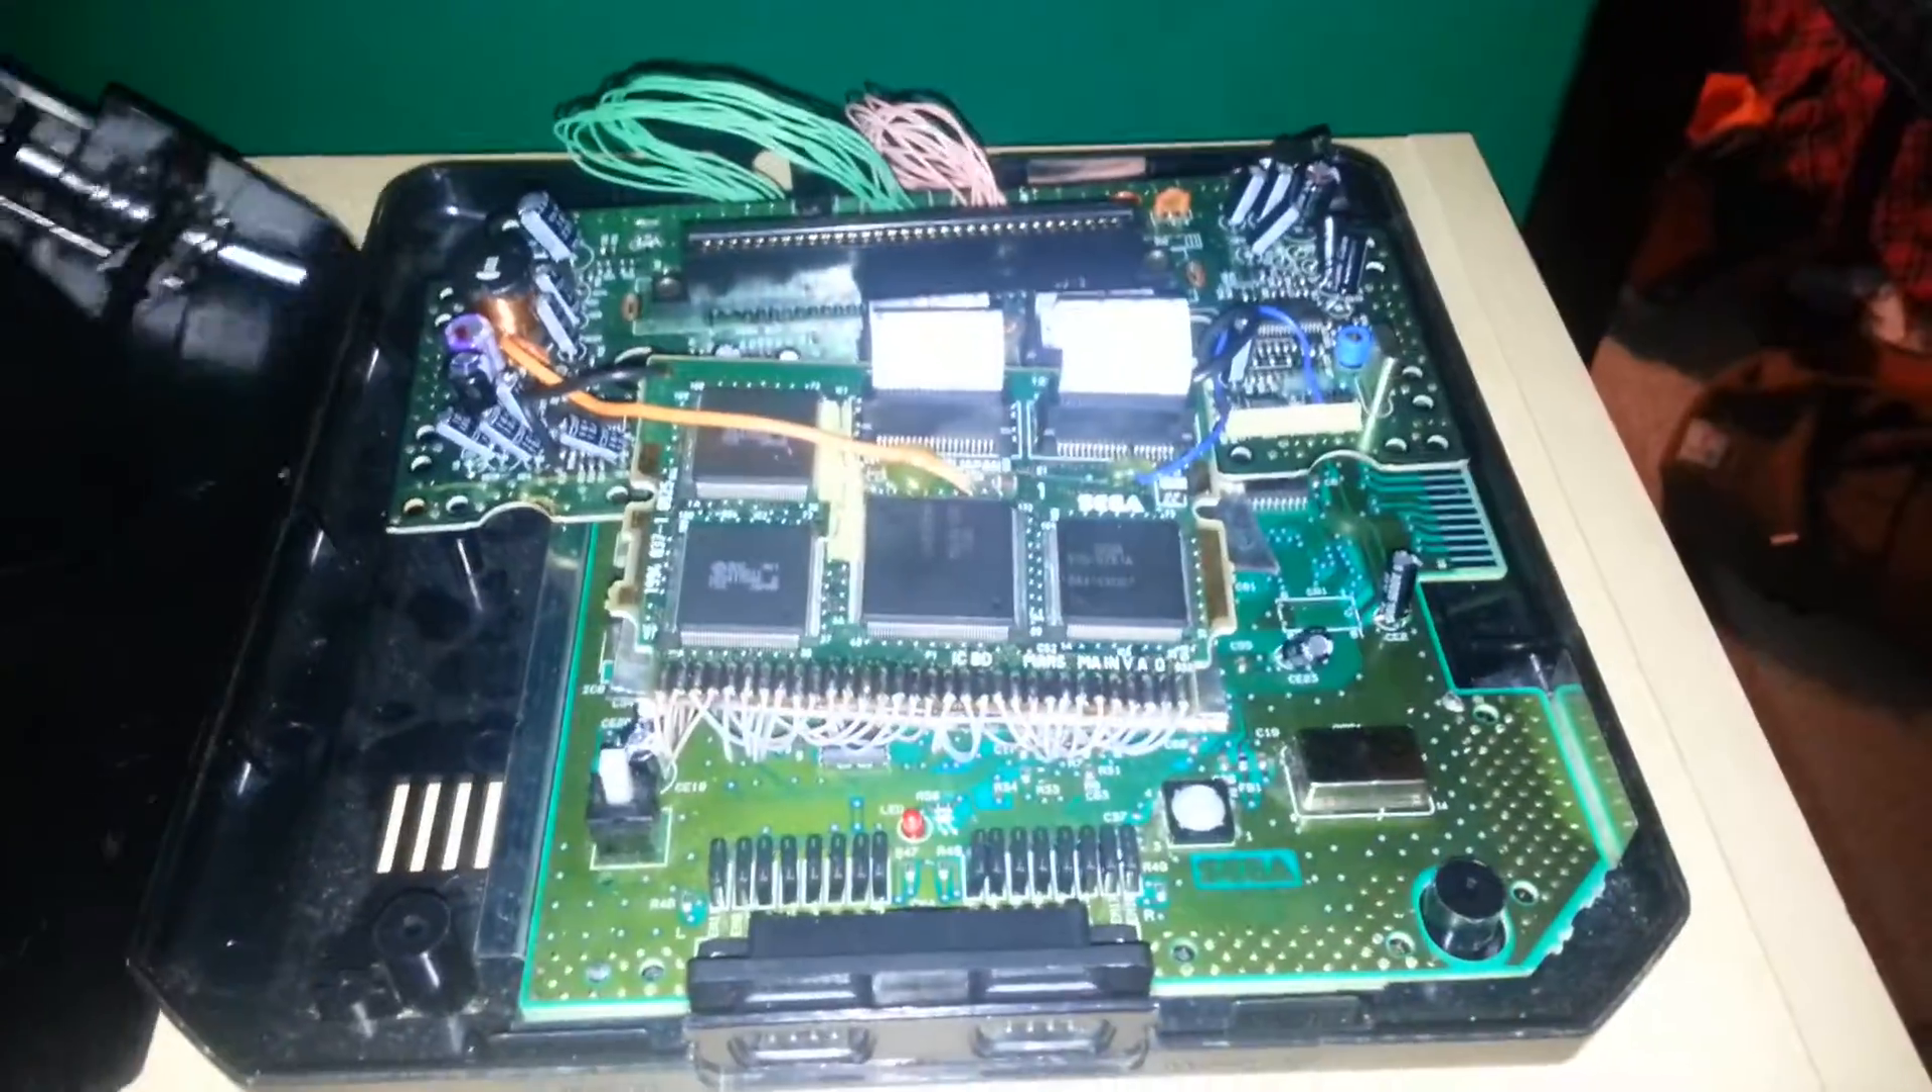Hey everyone, Josh from GooberMods here with the Sega Neptune I've been working on, making some good progress. As you can see, it actually fits inside the Sega Genesis housing now.